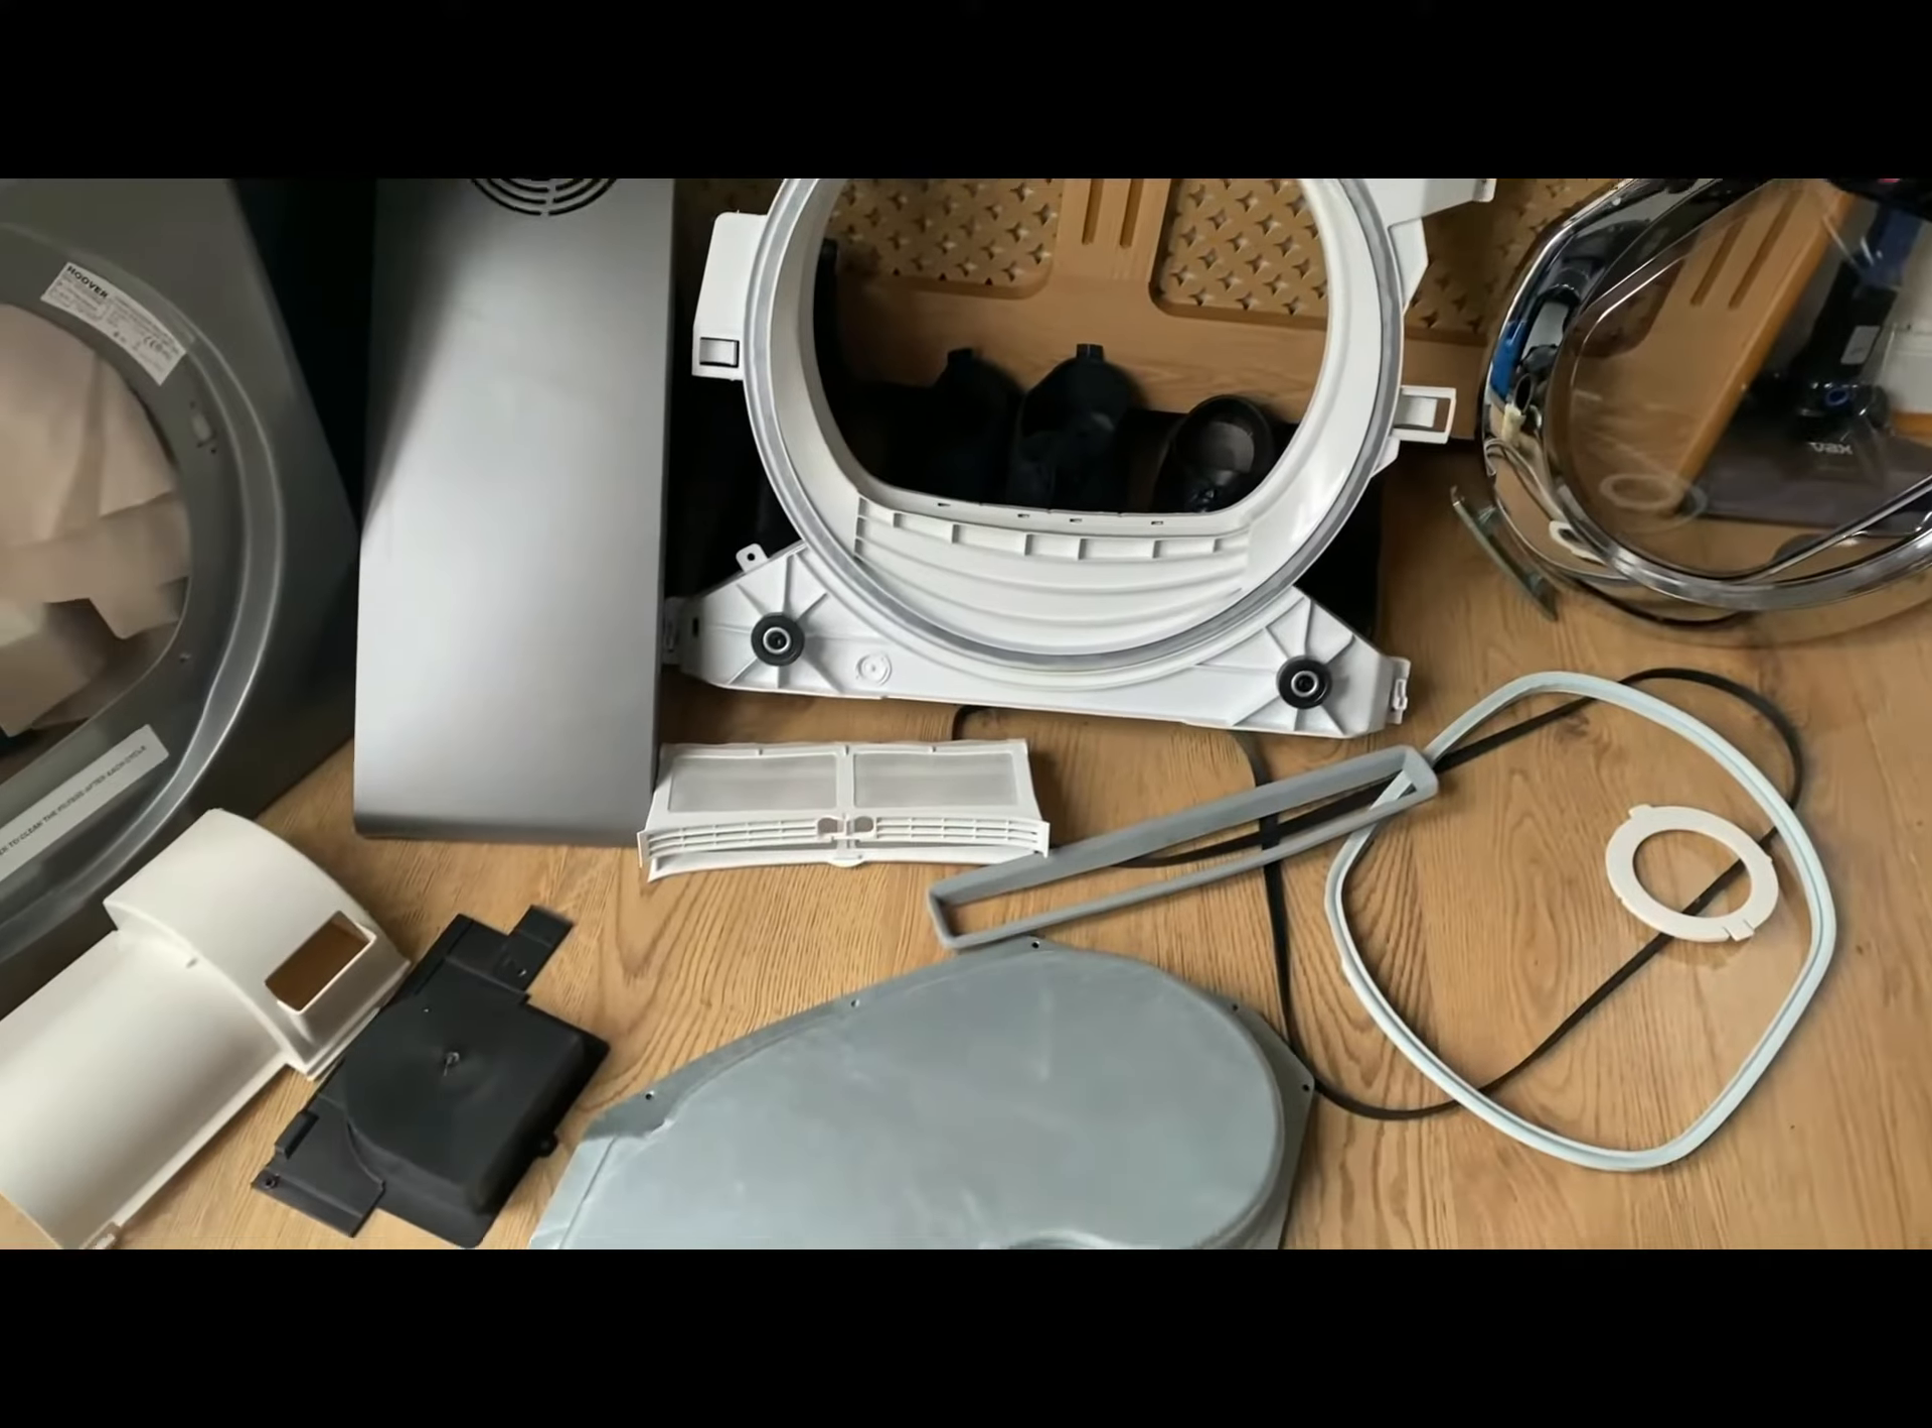I've got all the parts. Which I've cleaned. Laid out. And nice and dry now. Just got to refit them.